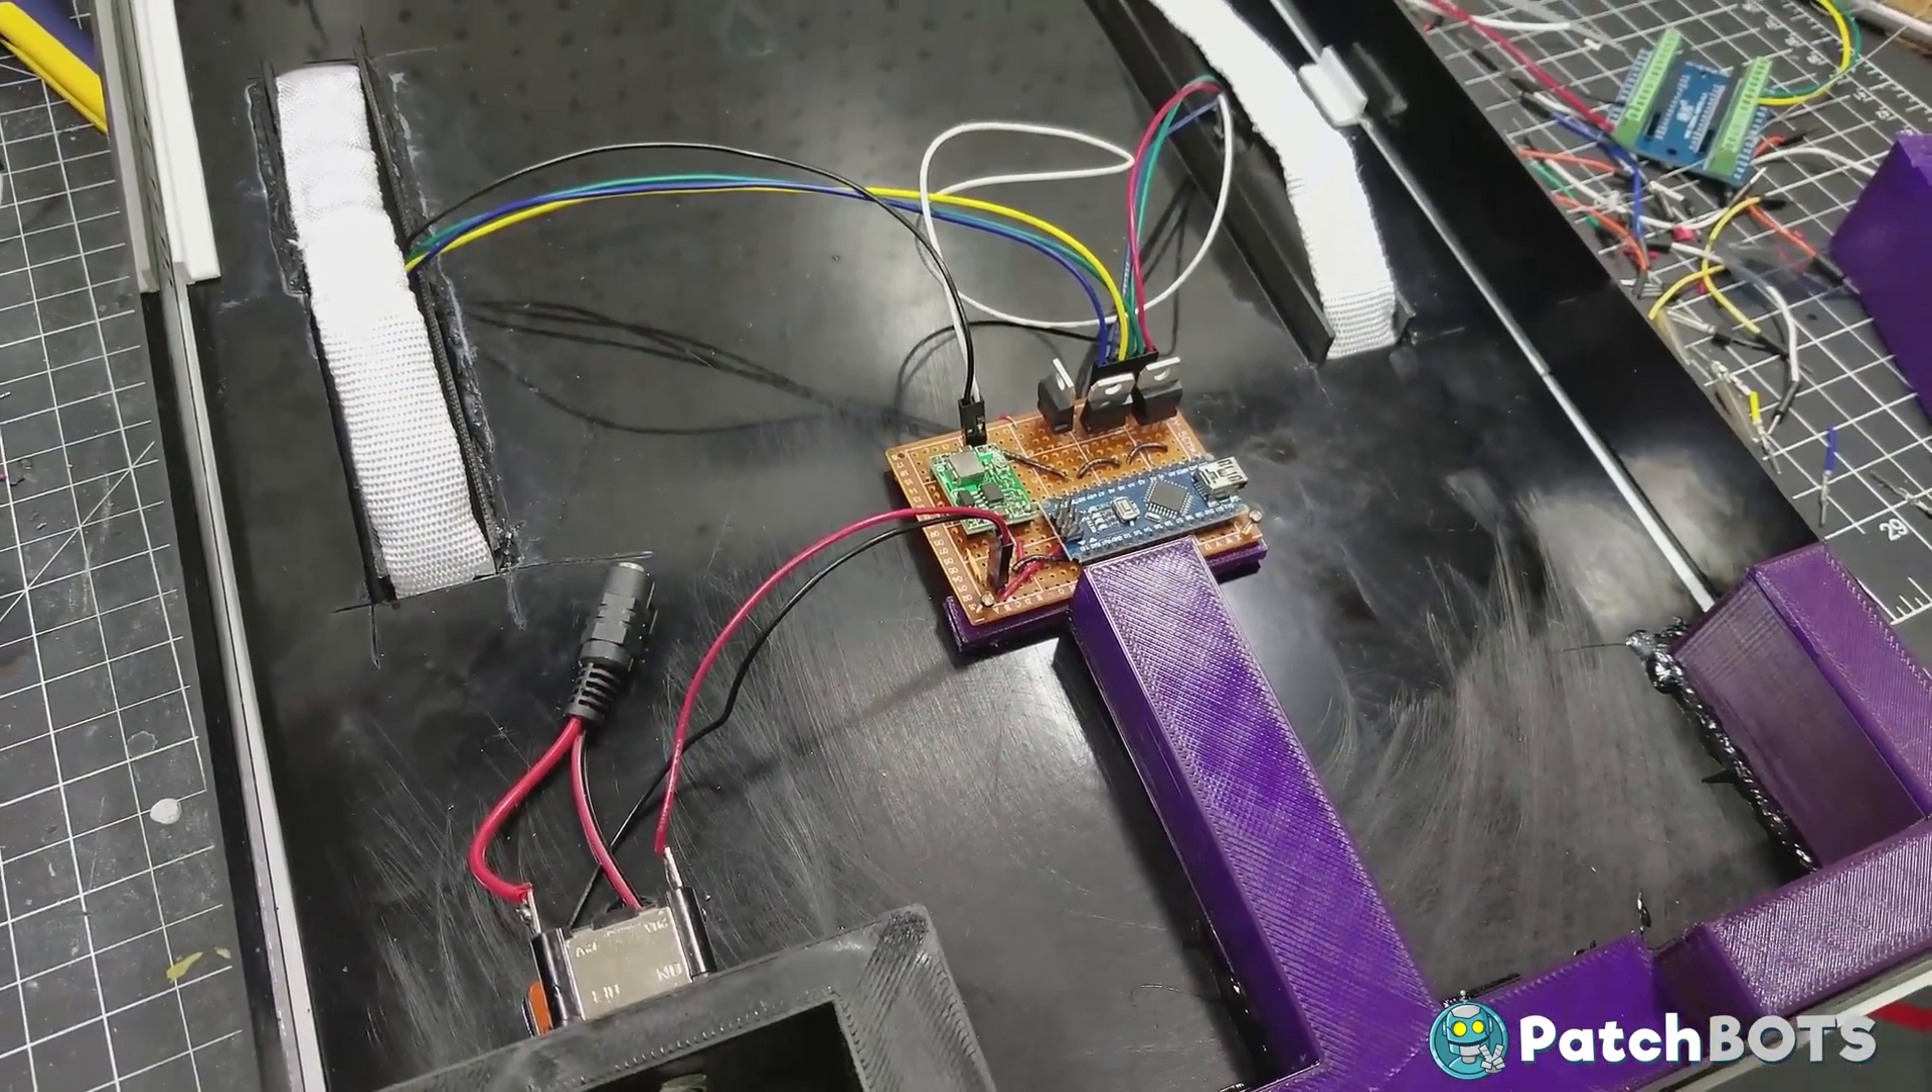Okay, I wired the board together and installed it onto the back of the sign.